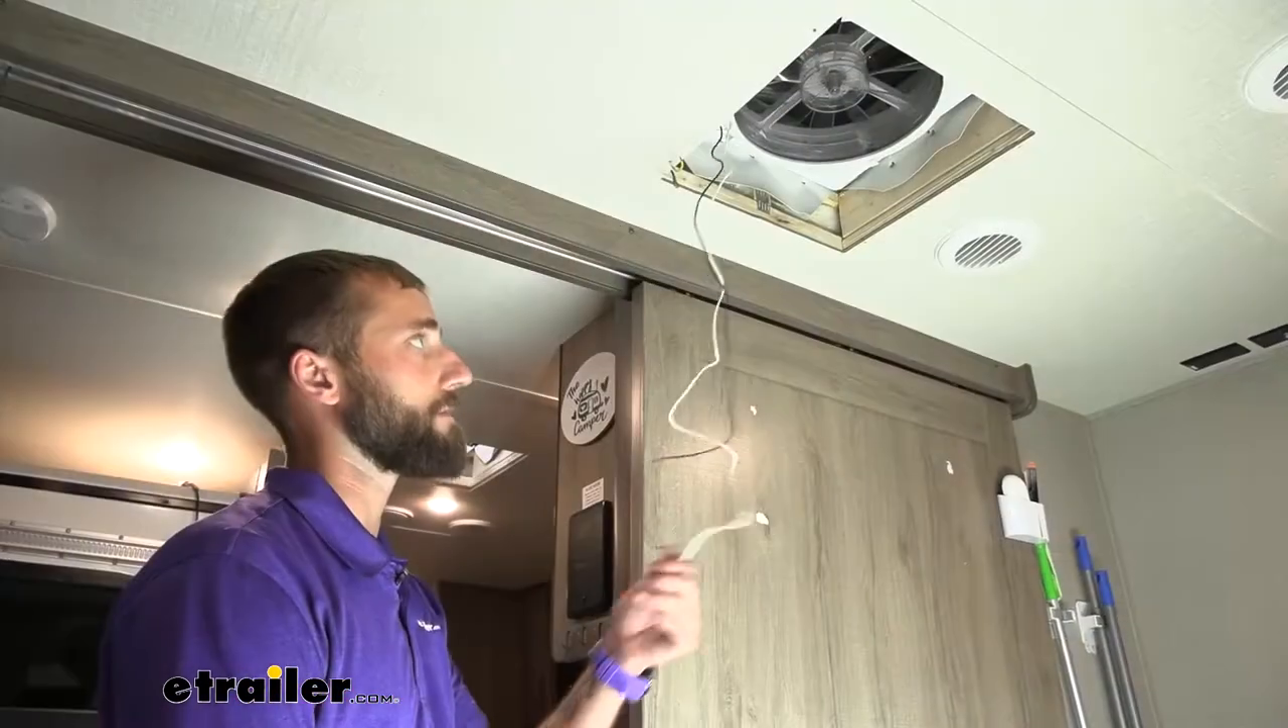So now we have our vent in place.